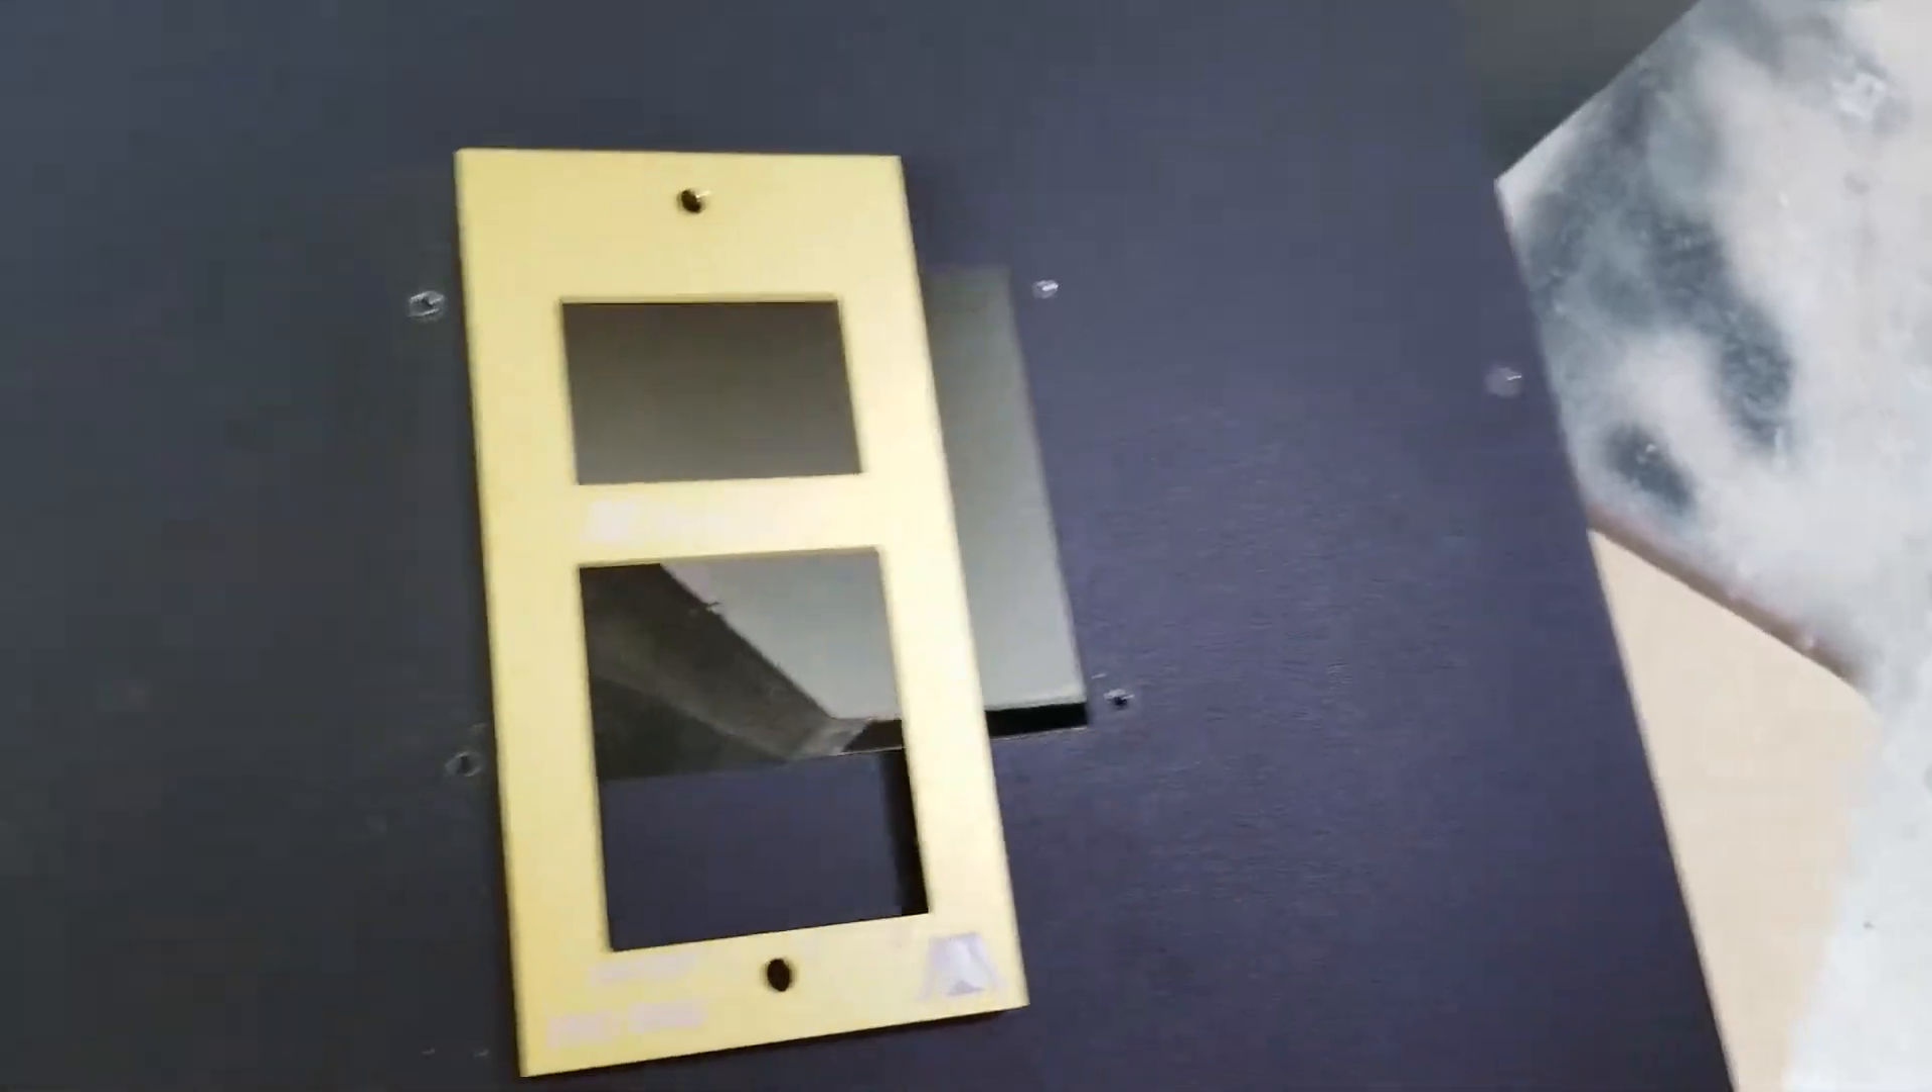So, I went ahead and just laid a faceplate on there.